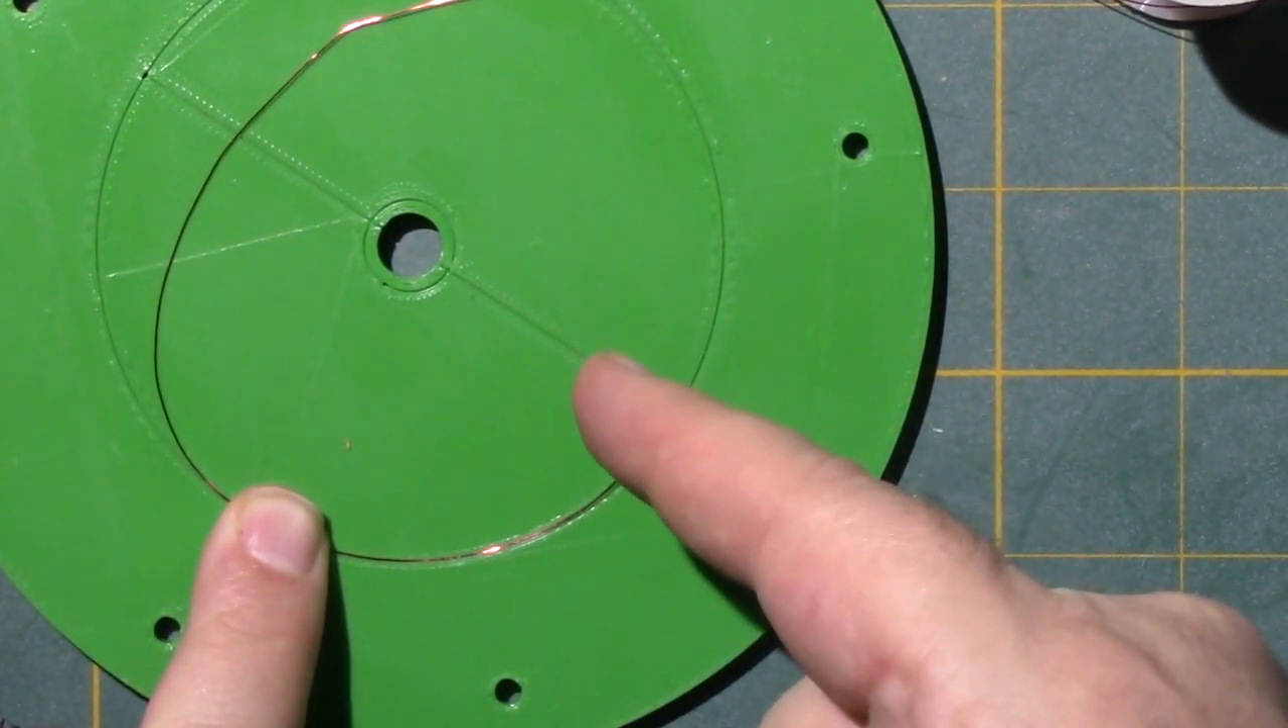I thought I had the right dimensions, but you can see the wire pops back out.